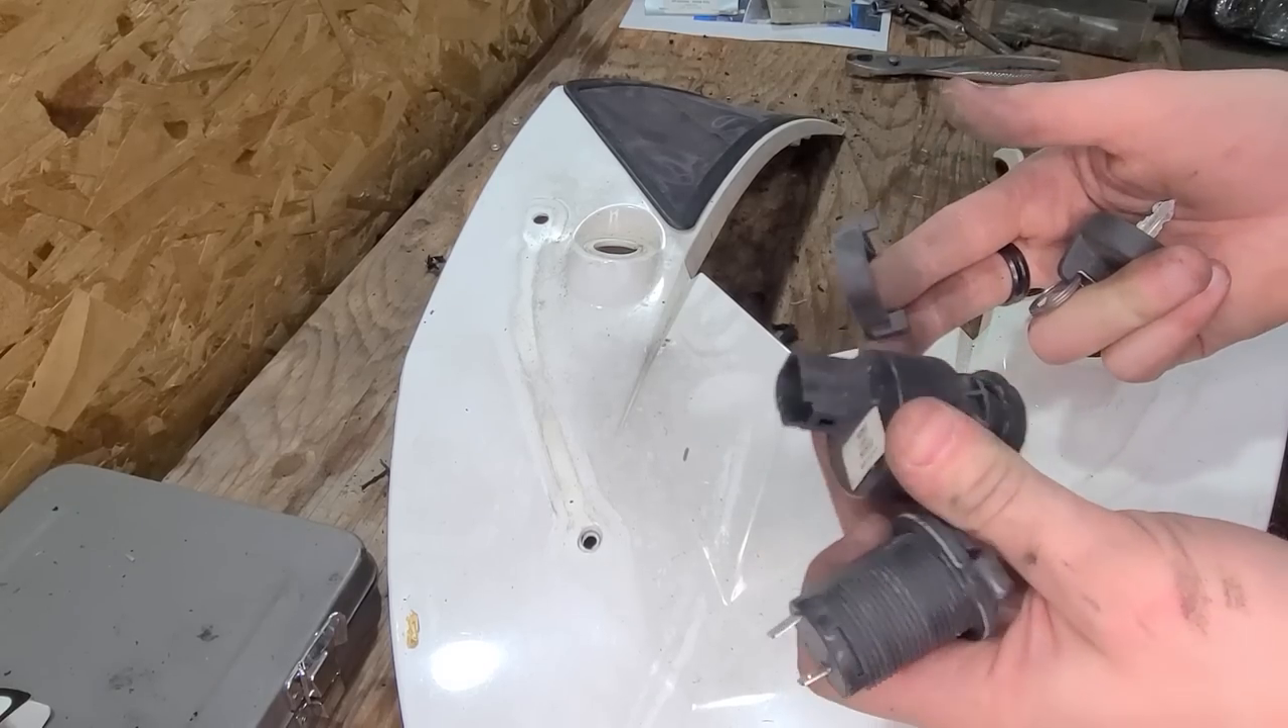Um, I have taken out the 12 volt plug and the ignition and the key.